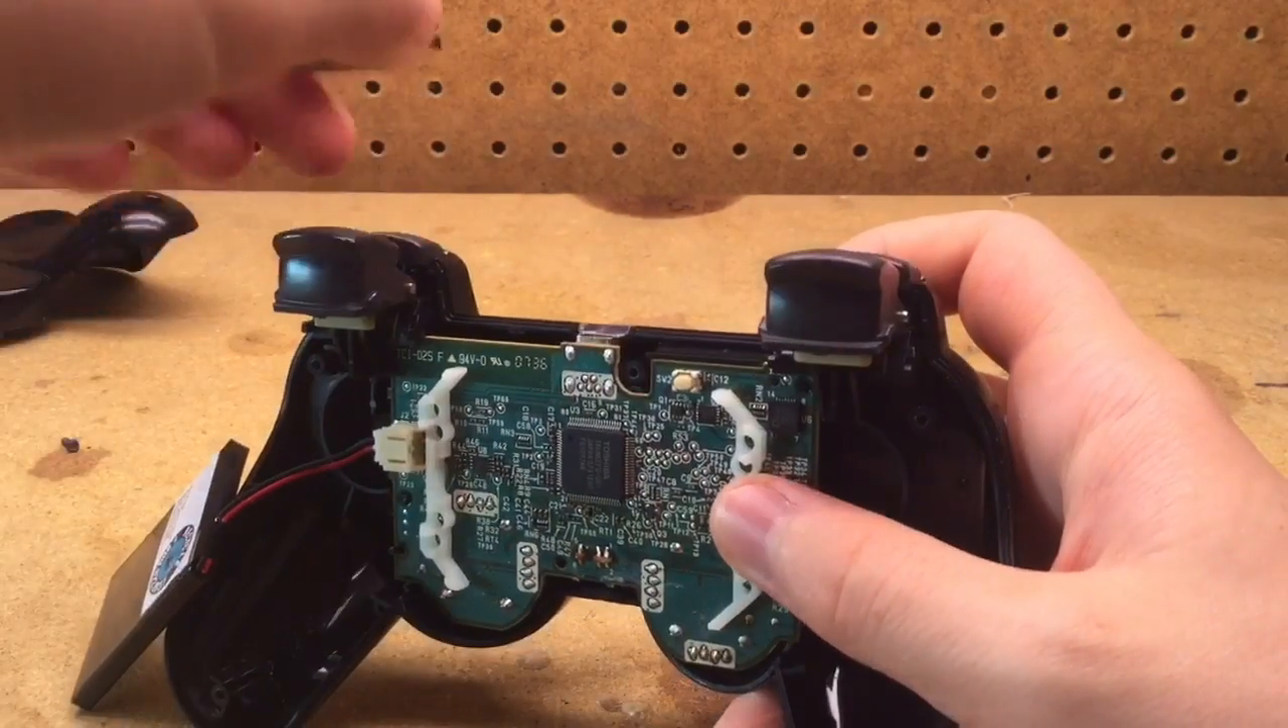Okay, so I've got the controller board back into the casing.